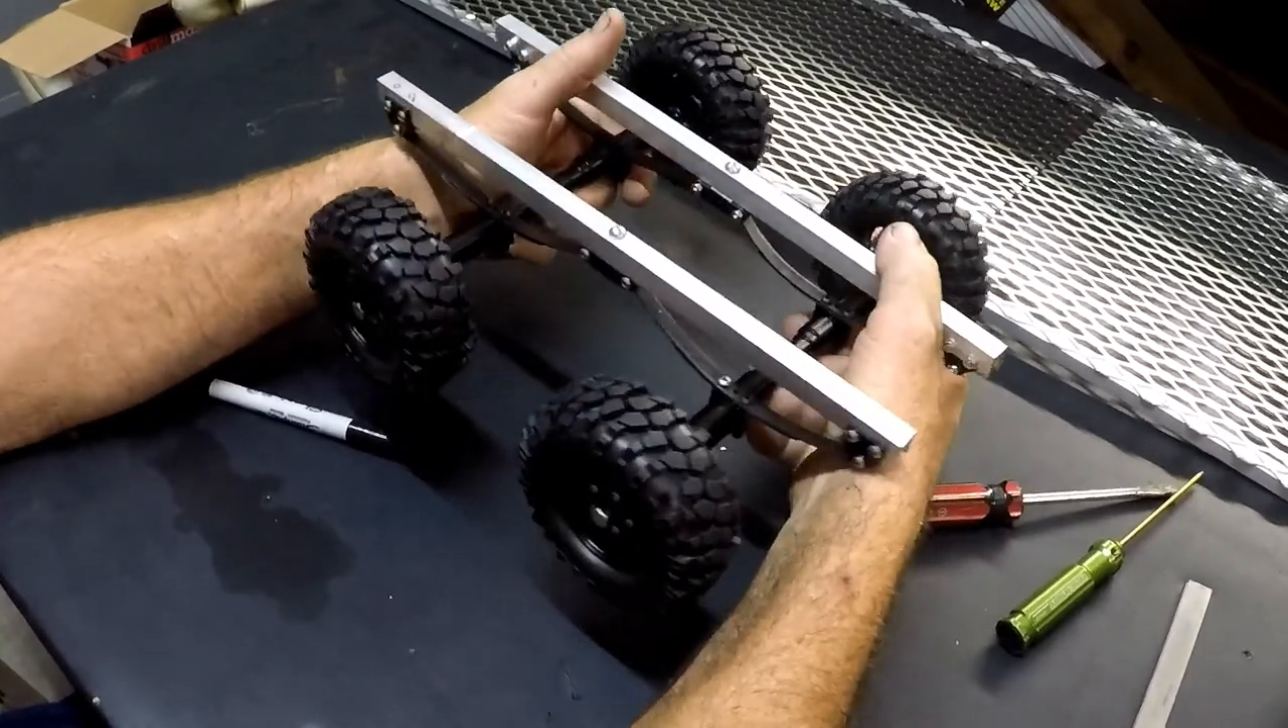That's the whole axle assembly. Reassembled.